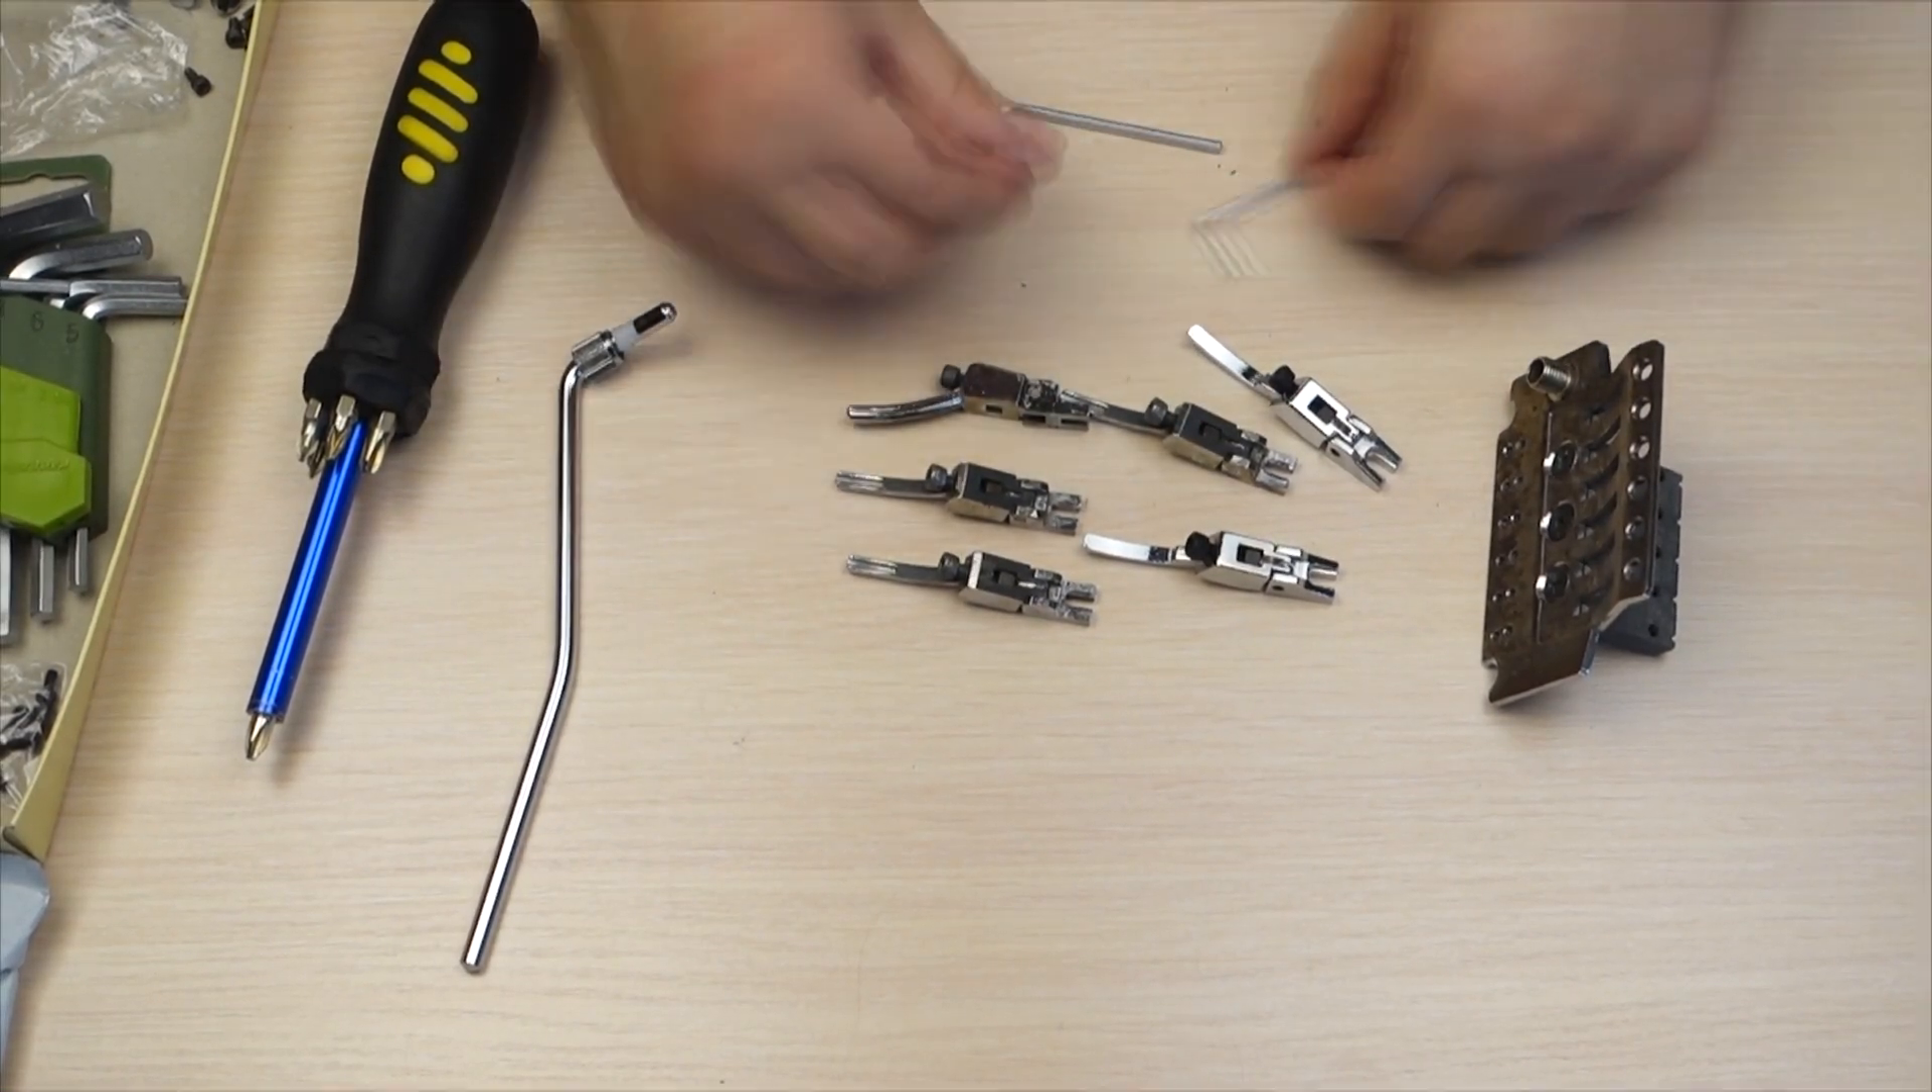Теперь осталось установить седла на Флойд Роуз.